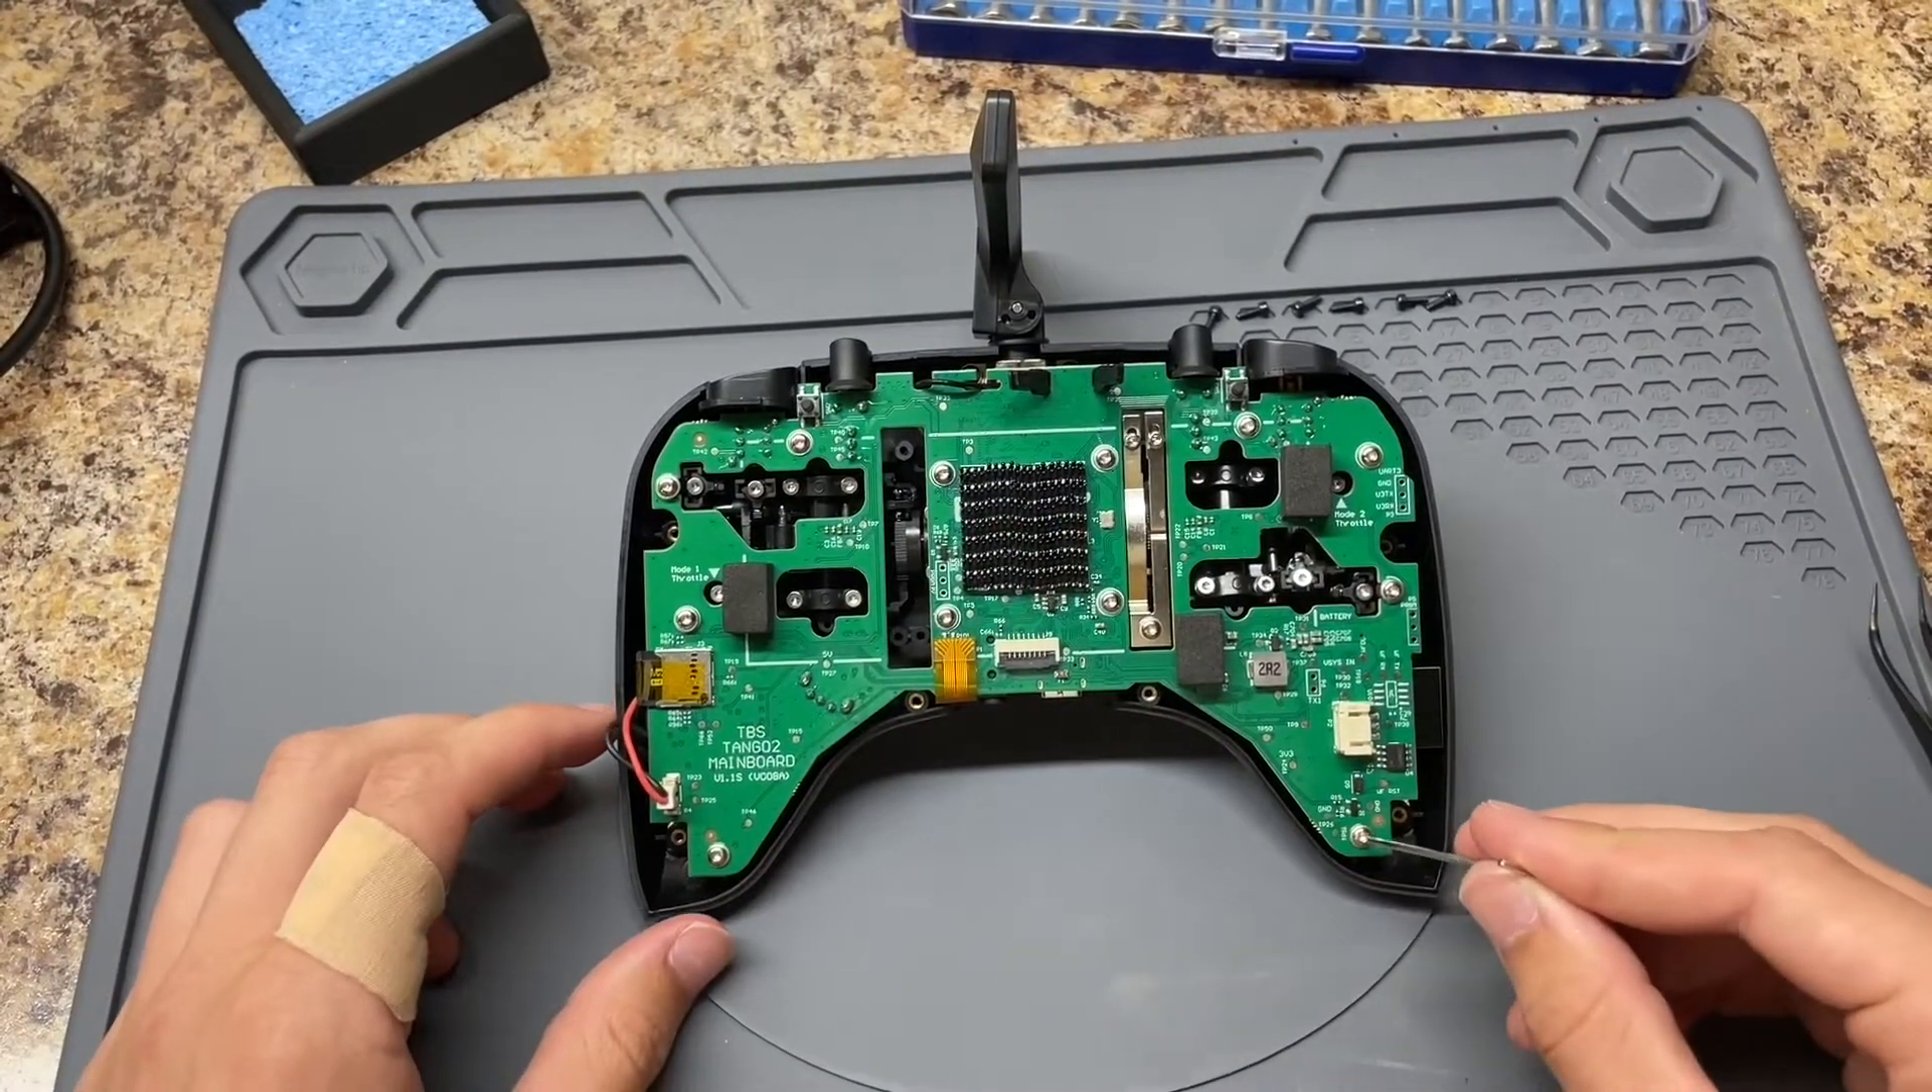Okay, so I got the main board back in place.